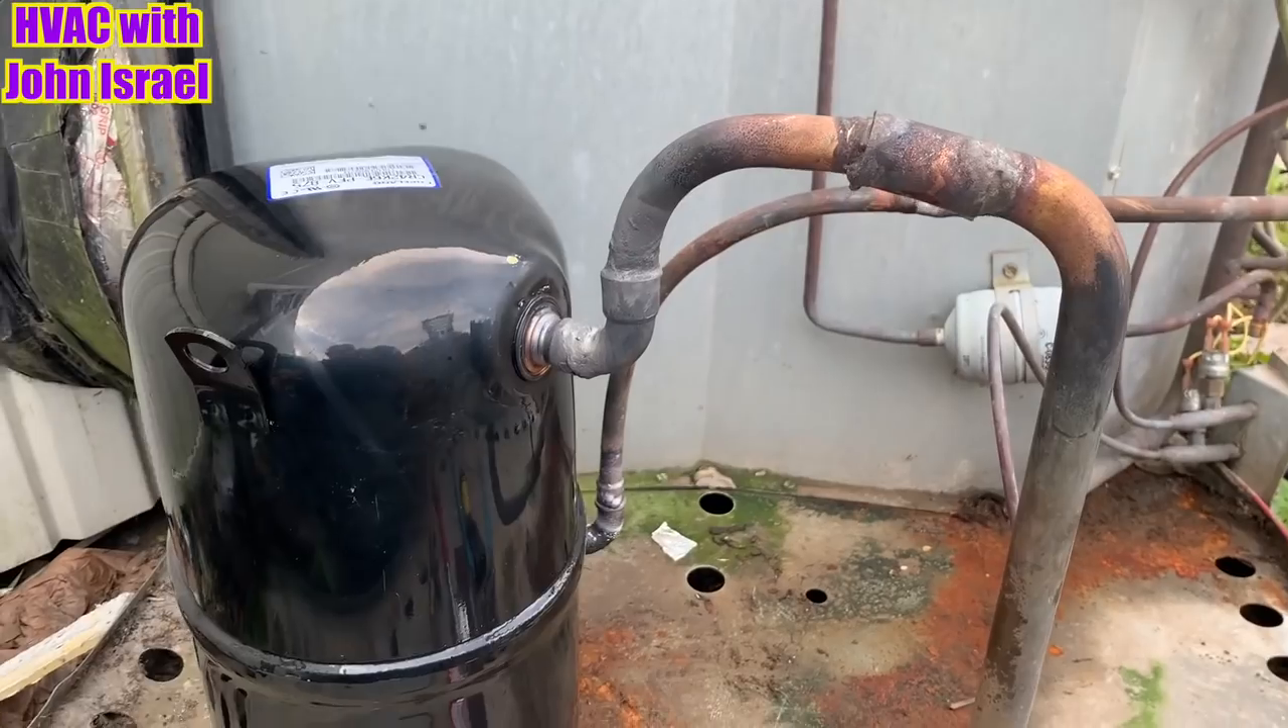I have the new compressor welded in. I actually was able to reuse all his piping he had done.